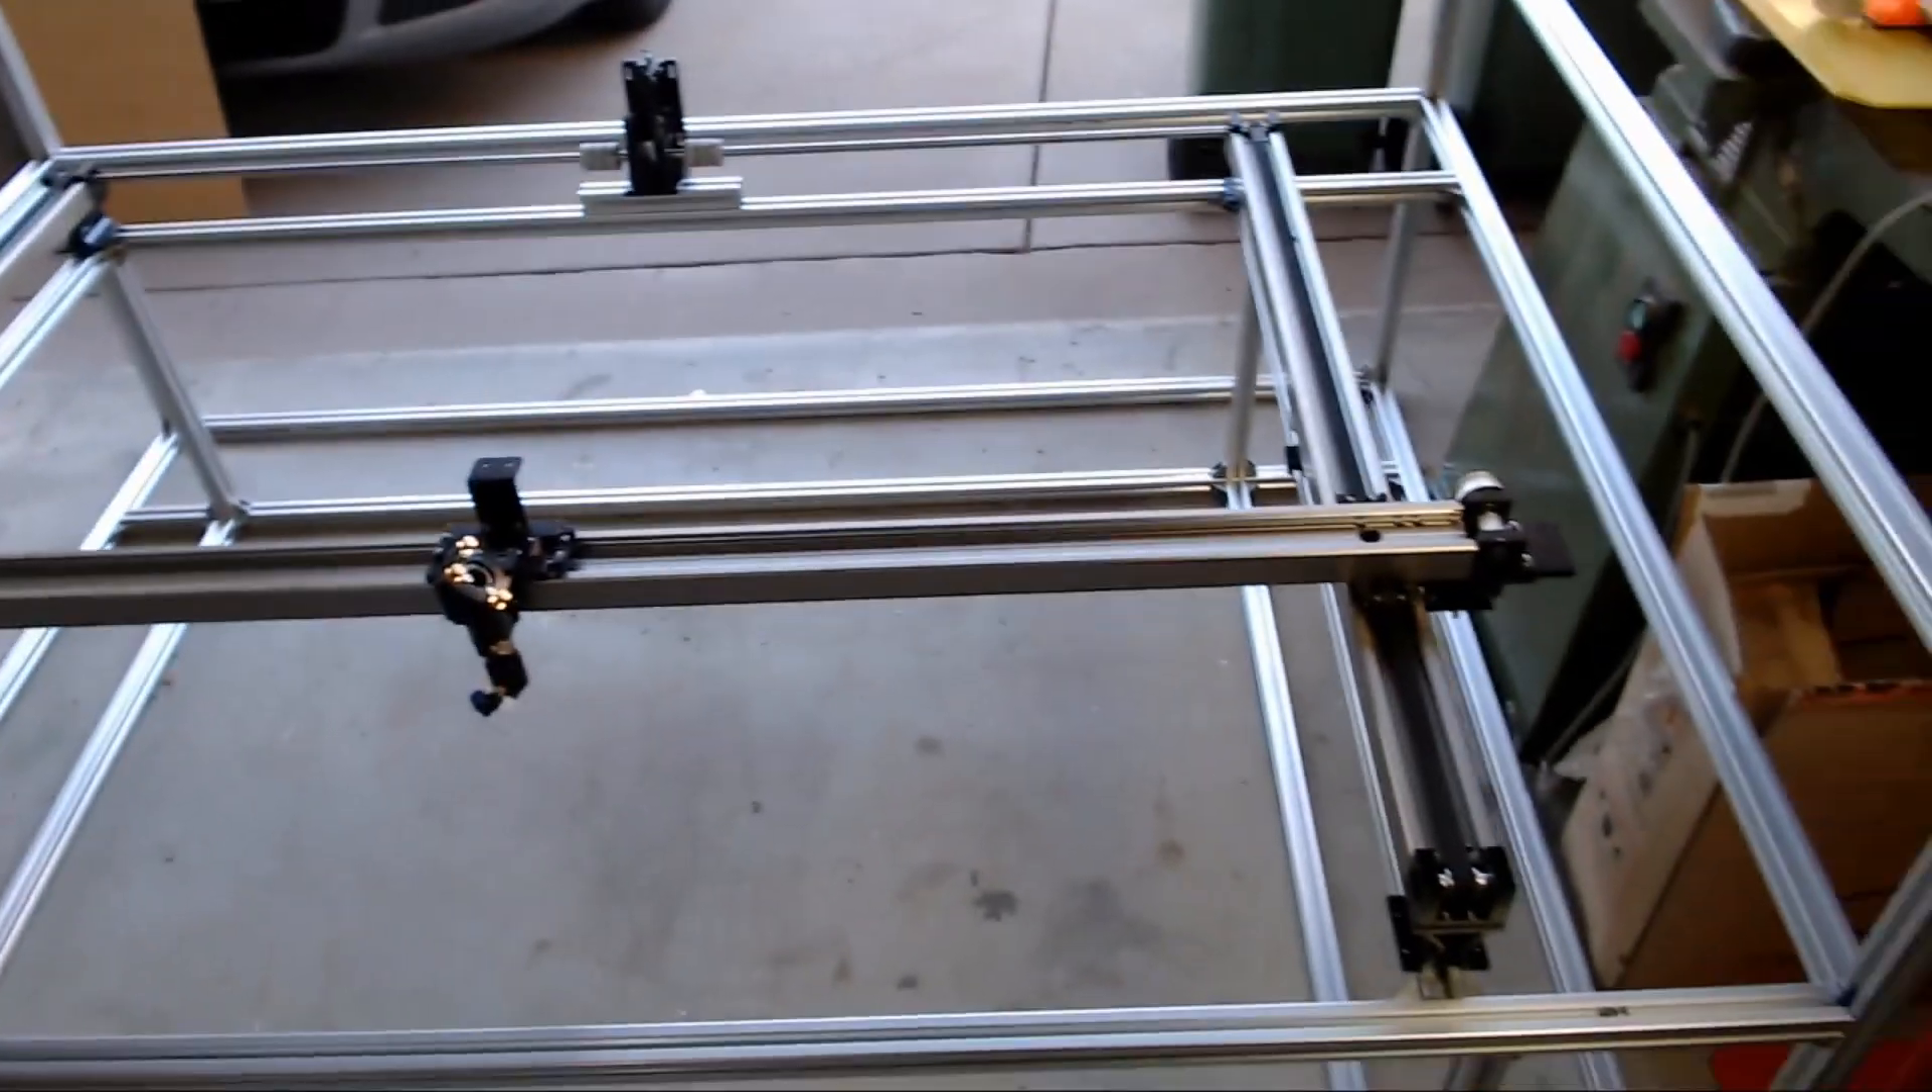I say quite quickly but it took me several hours and as you see here I've already put the X and Y rails on there that's part of the next video that's coming up so stay tuned for that.